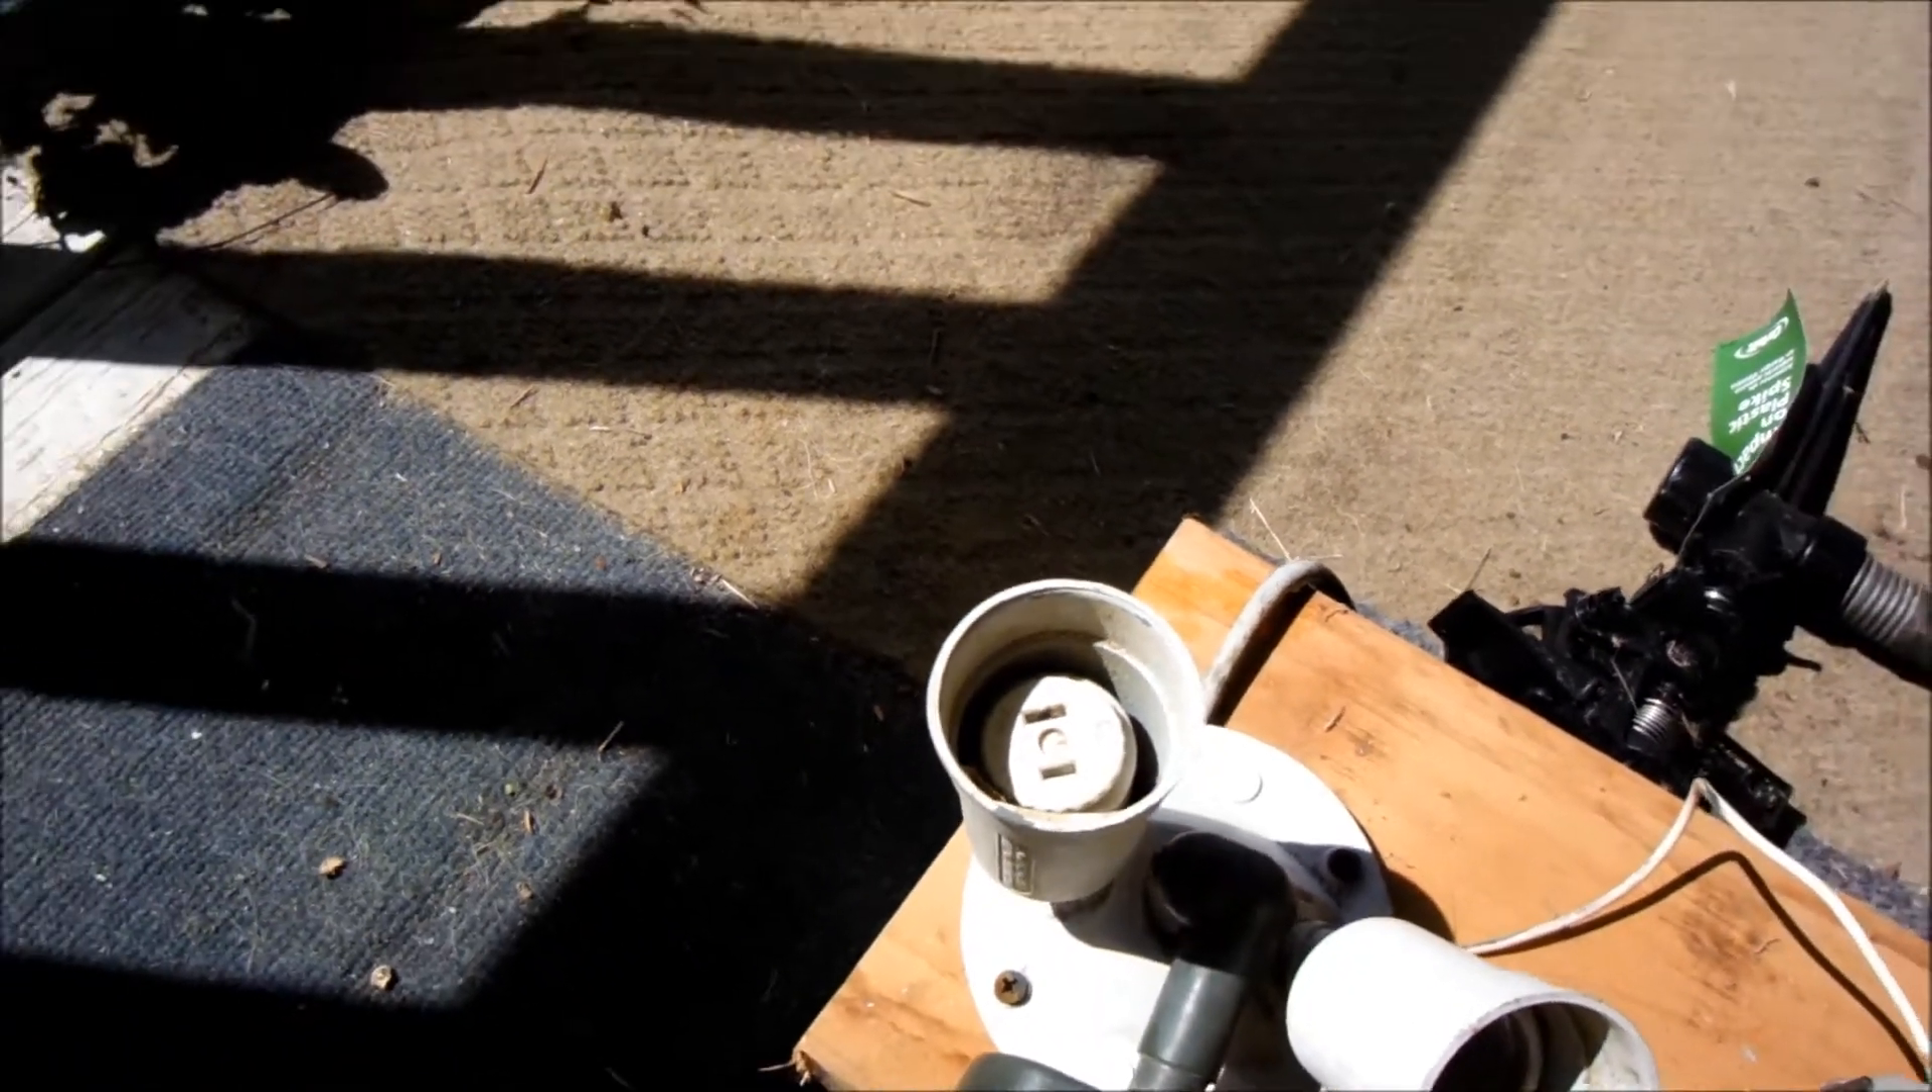Here I have put in a socket in what was supposed to be a light bulb outlet.